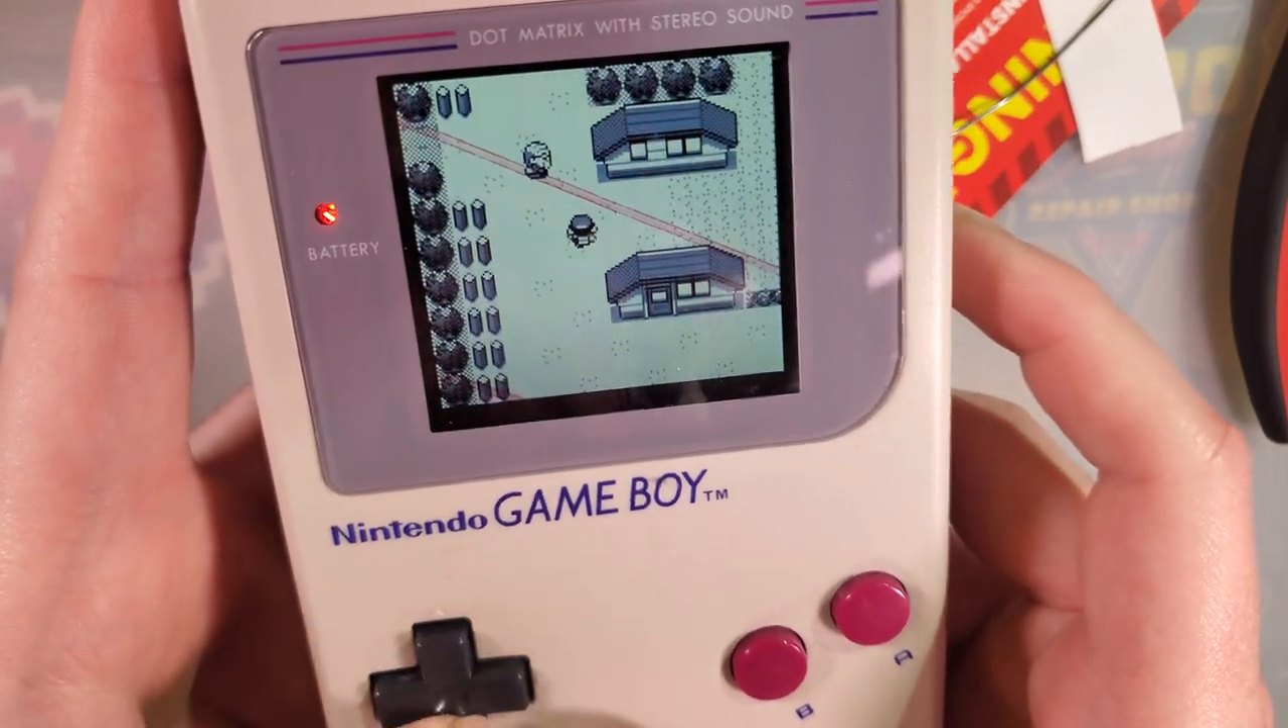So as you can see, the LCD is quite nicely positioned. Better than my previous install at the very least.